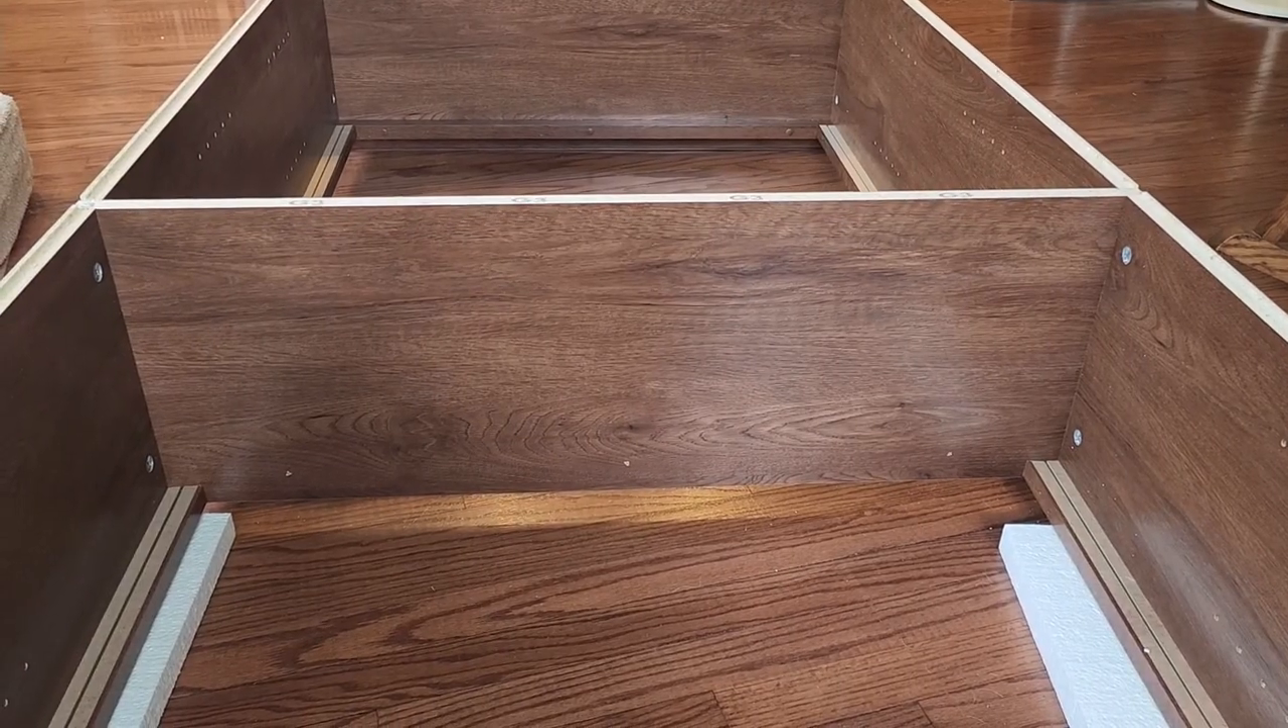Both of the side pieces are now on and tighten the cams.